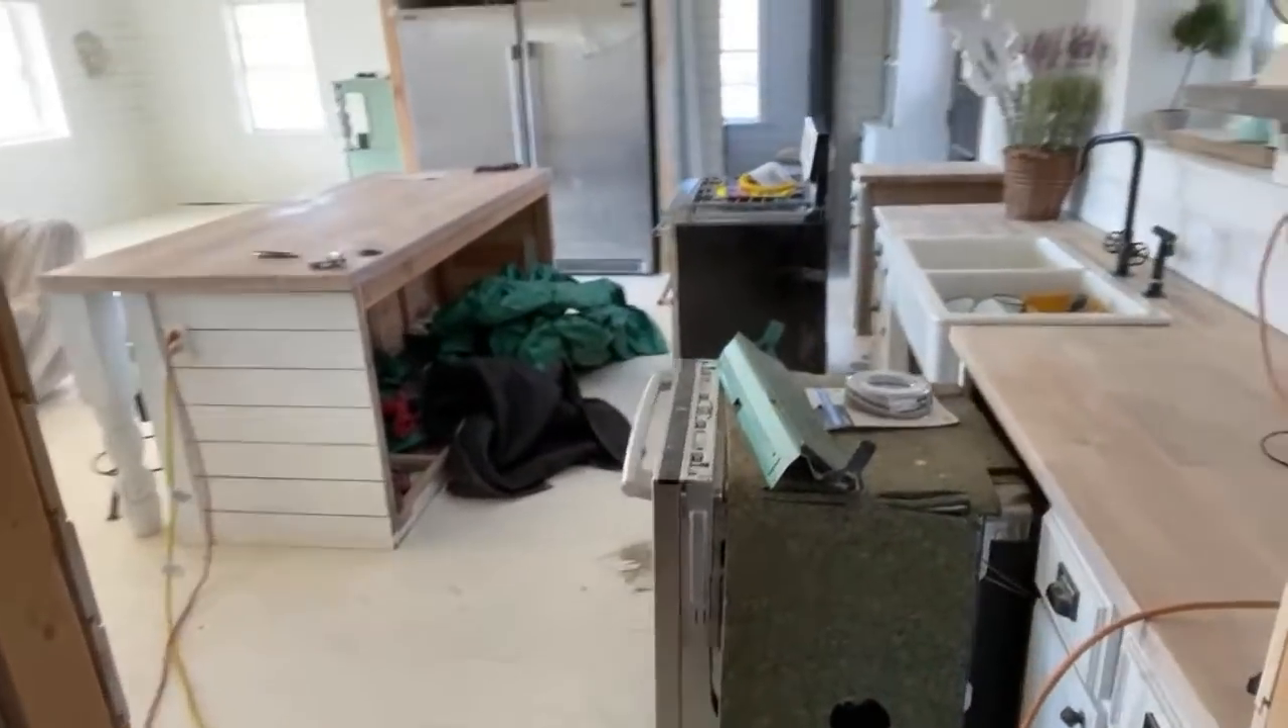And then the dishwasher and the stove are getting all their plumbing and hooked up. That's why they're pulled out.